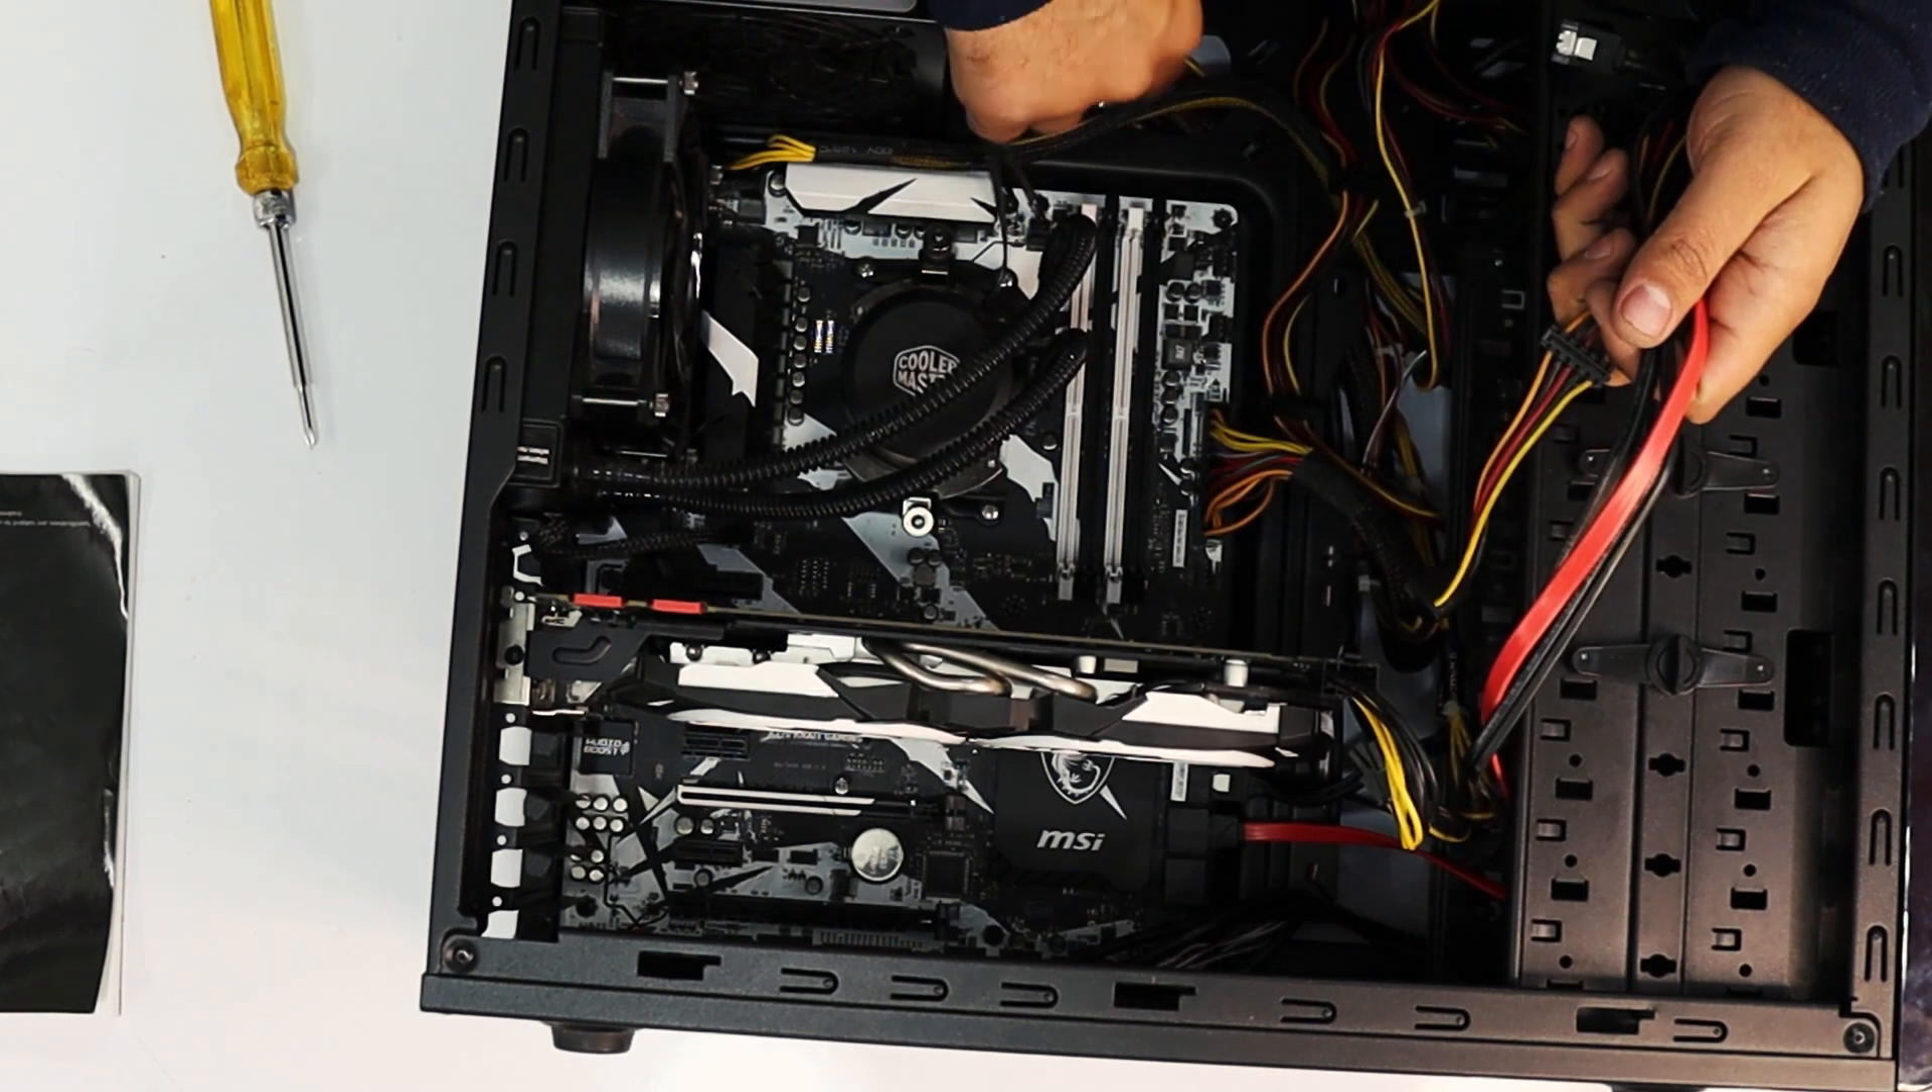Graphic Card इंस्टॉल हो गया अब रही है हमारी सिरफ Hard Drives और RAM।